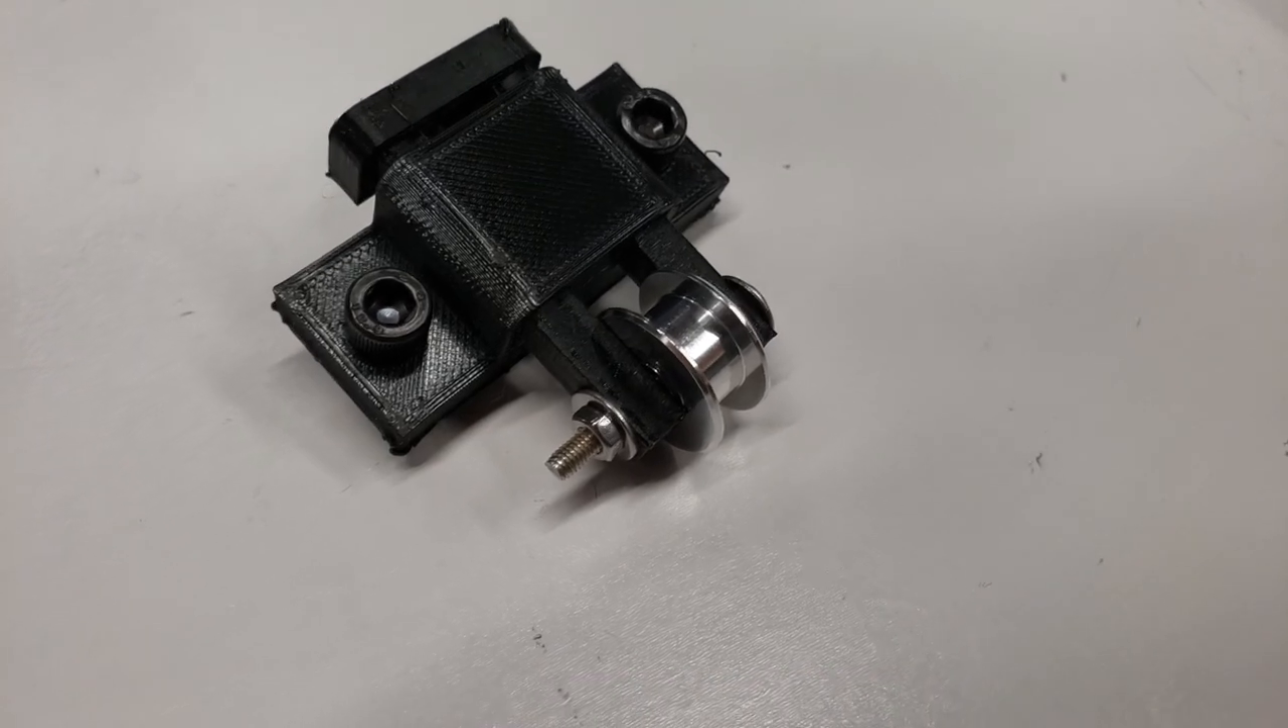You can see we've already got the idler pulley installed.